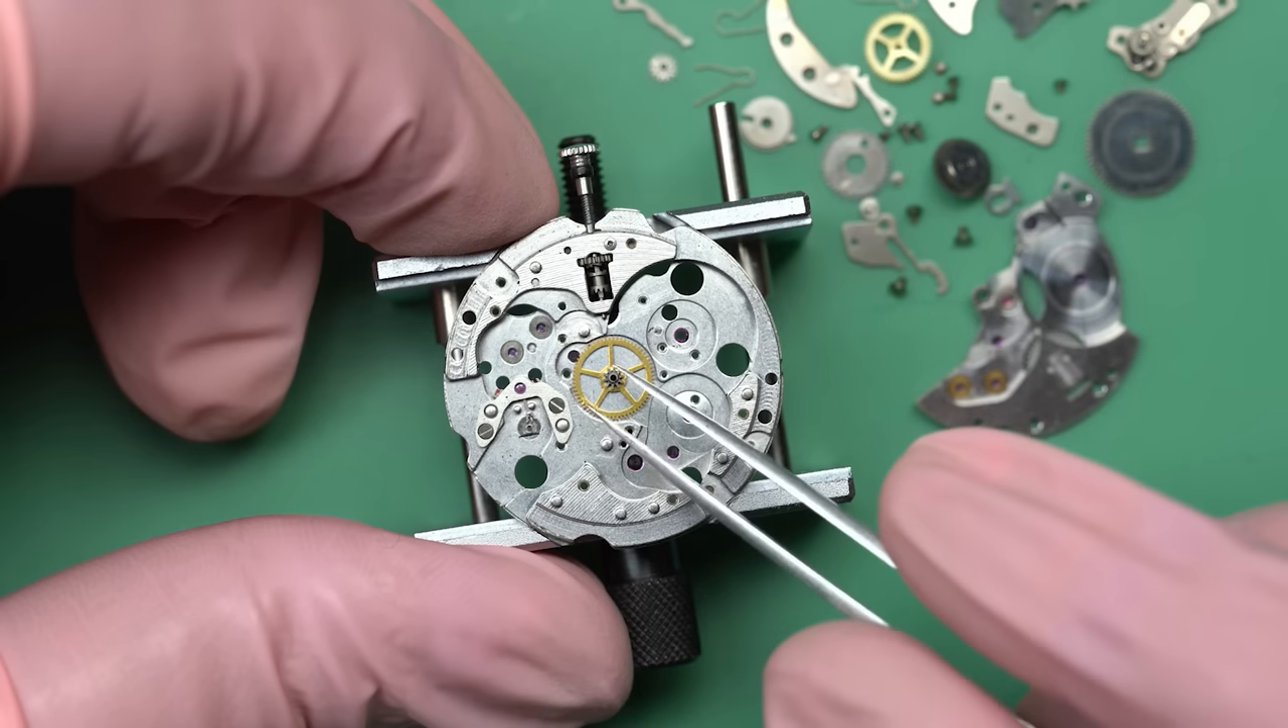So there's that middle bridge coming out and then the last wheel in place is just that center wheel sitting there.